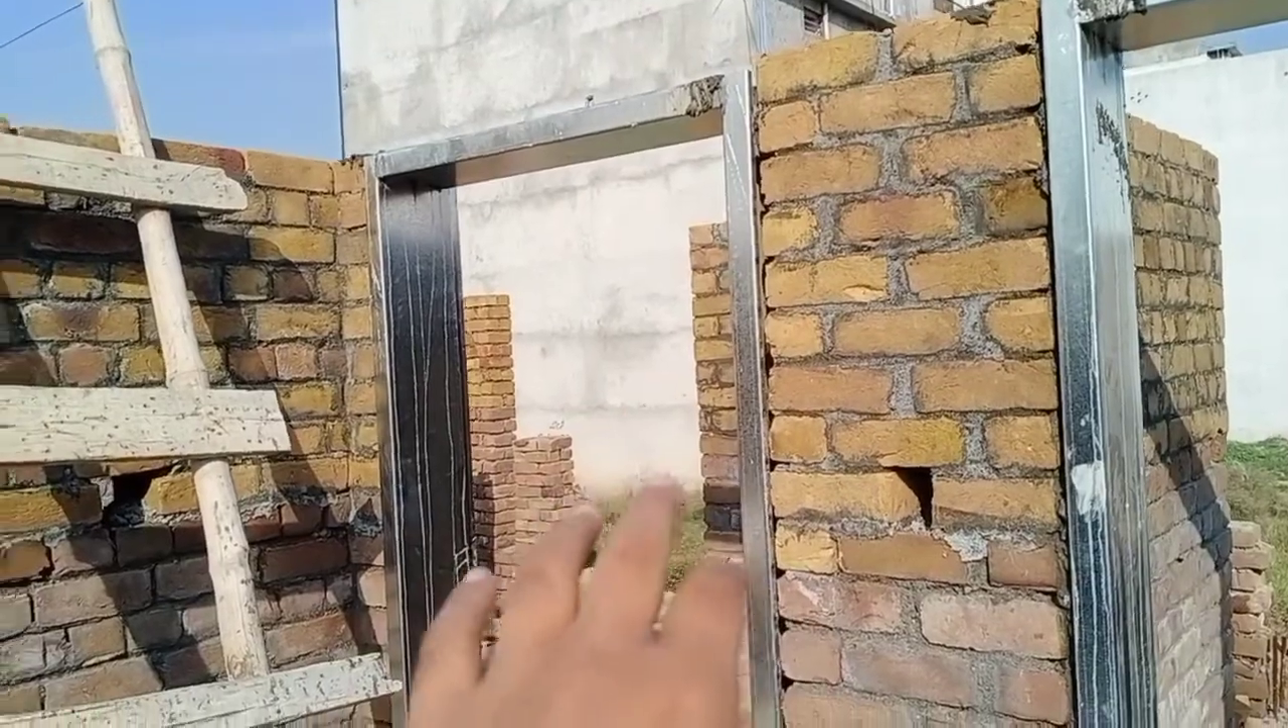یہ چوکاٹ بھی لگ چکی ہے ابھی اس میں فلنگ رہتی ہے۔